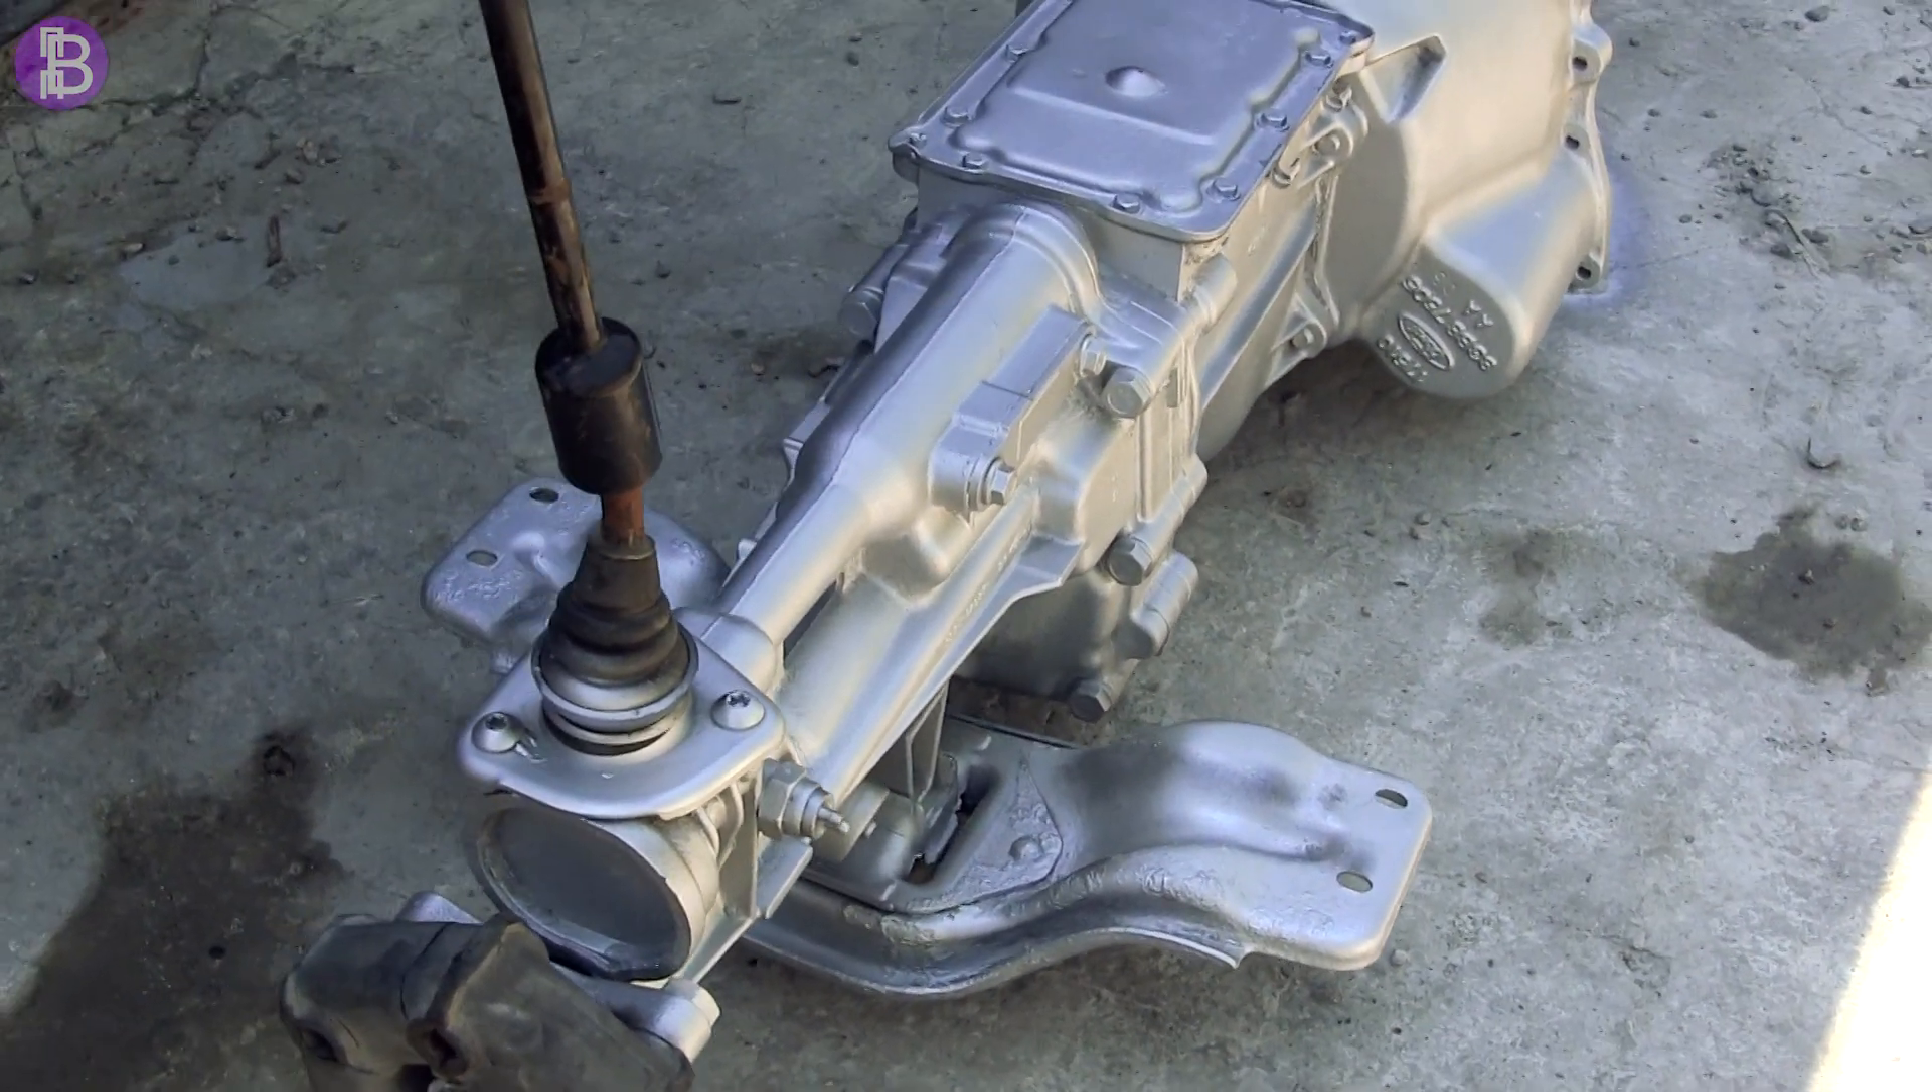Вот наша коробка В положении В котором она Находится на автомобиле Вся покрашенная Выглядит Здоровски Осталось только ее поставить В машину.